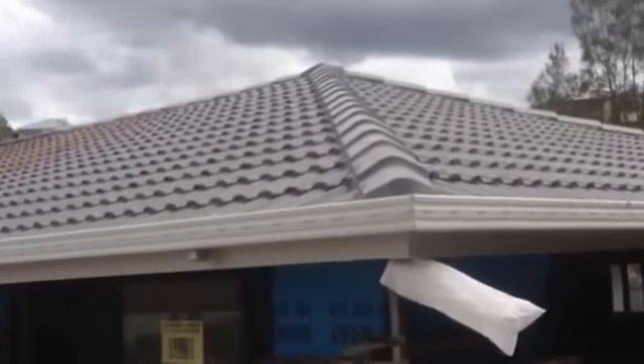There's the roof tiles we did up there last Friday.